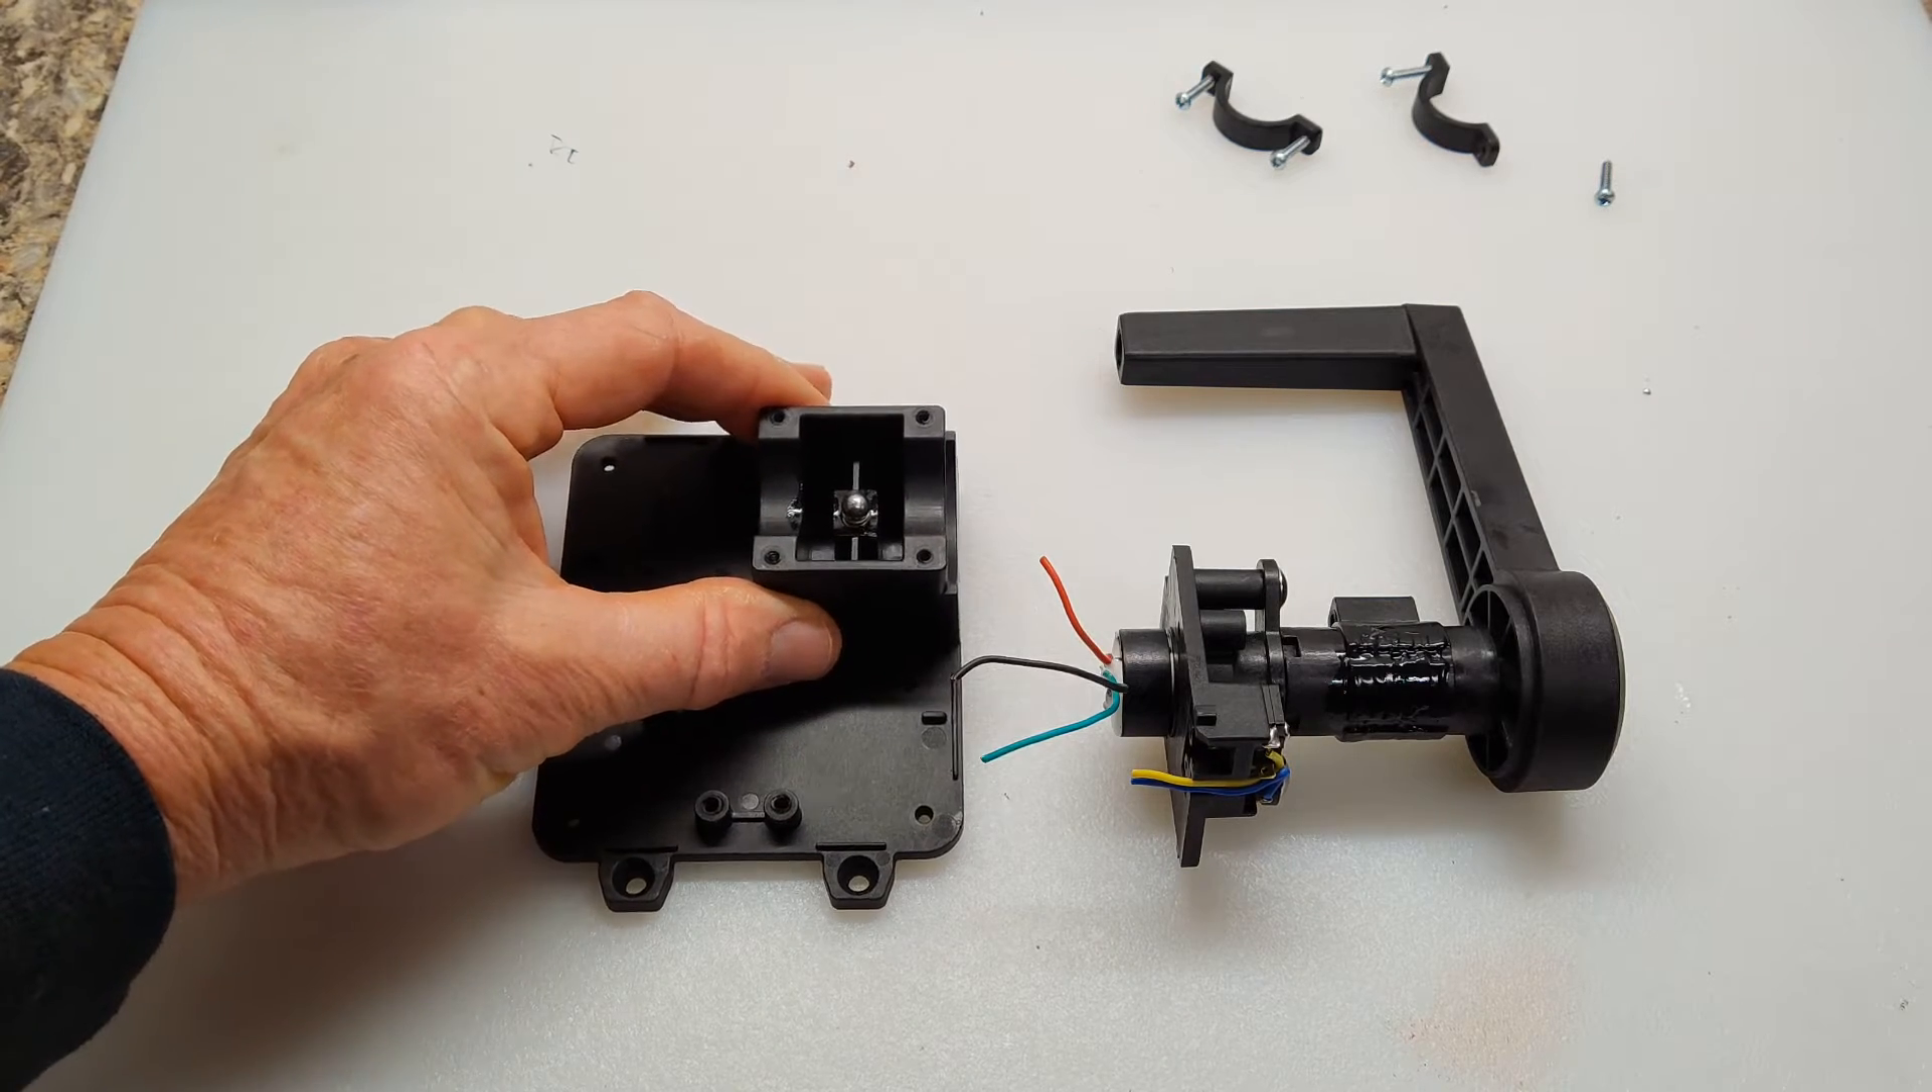Okay, so I've removed these two clamps.